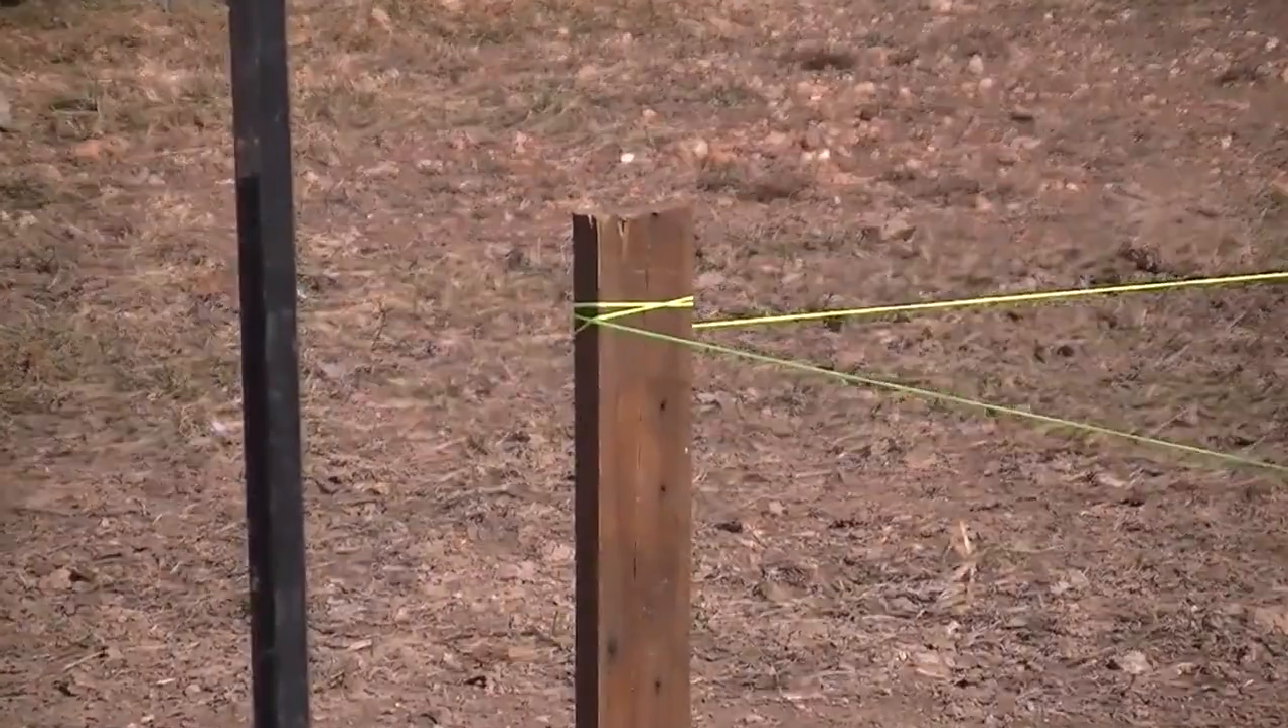See we've got the string line attached here. To the outside corner of the posts.